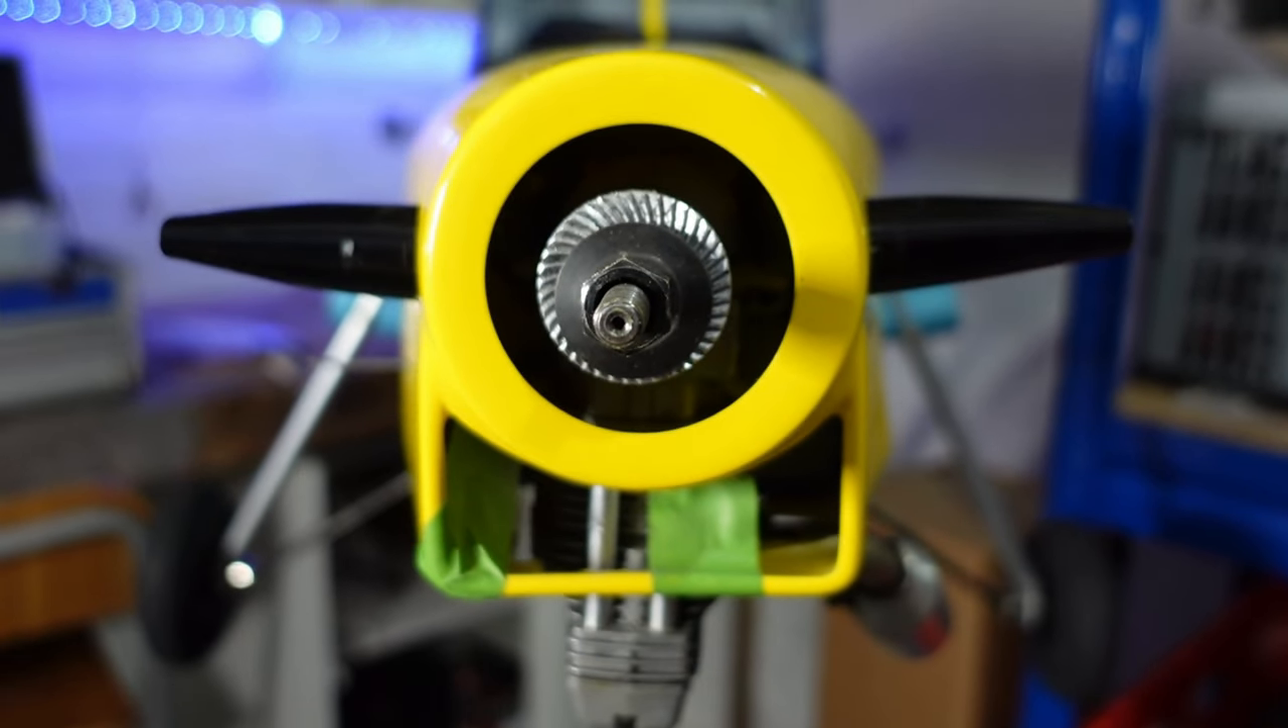I've just adjusted the cowl slightly actually while I've been just messing around here with the camera and as you can see that's a lot more central now.